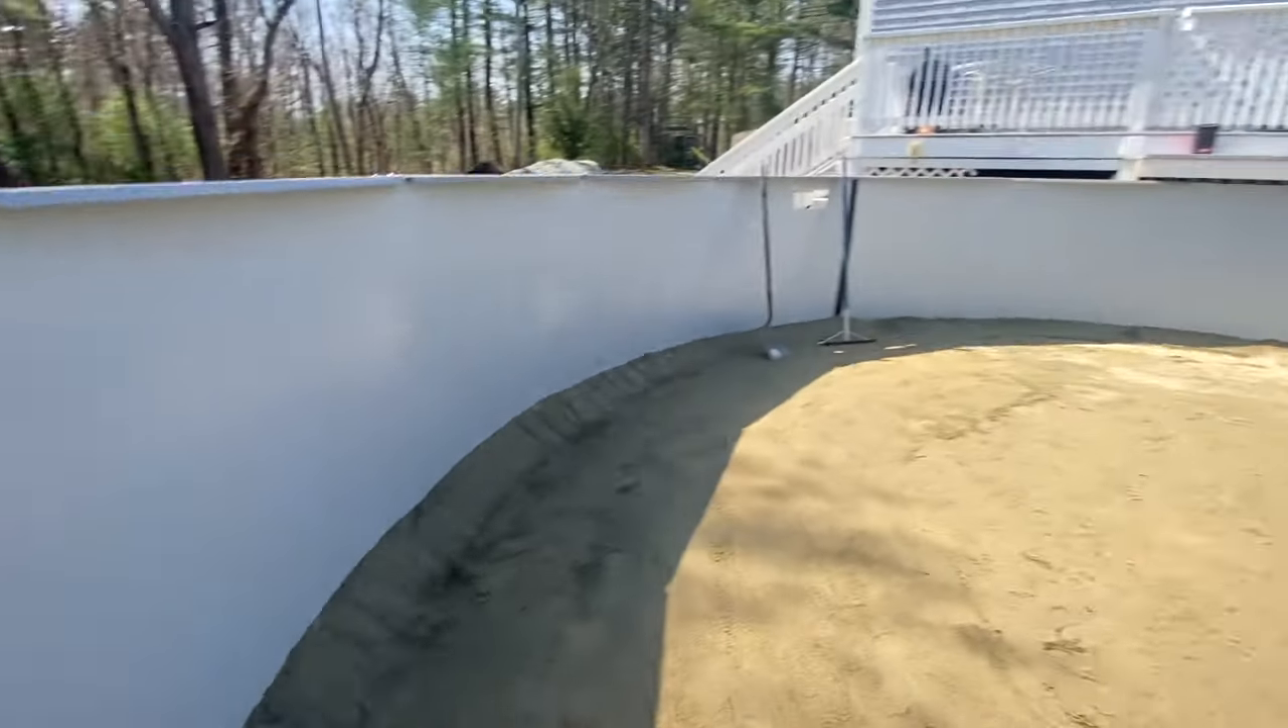So we got the pool wall up.